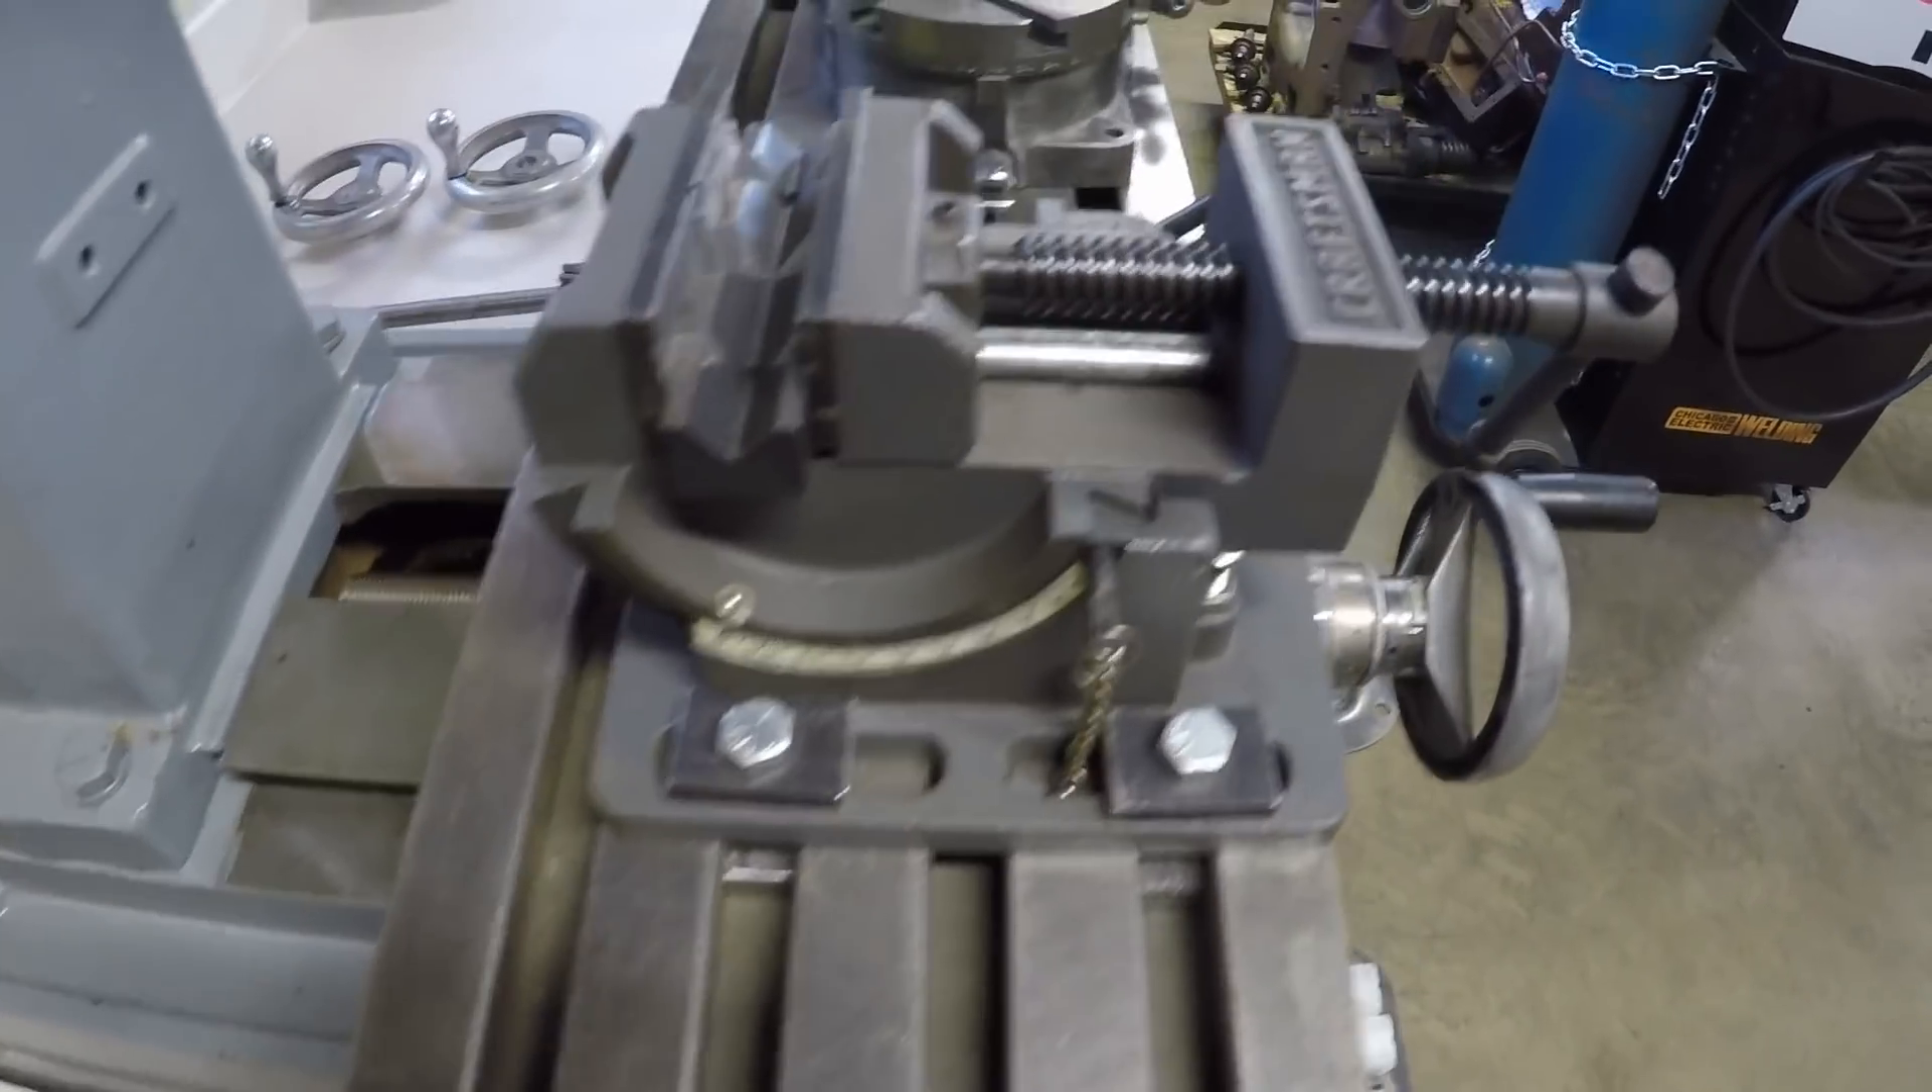Here is a Craftsman's machining vise. Got it all bolted down to the table right now.